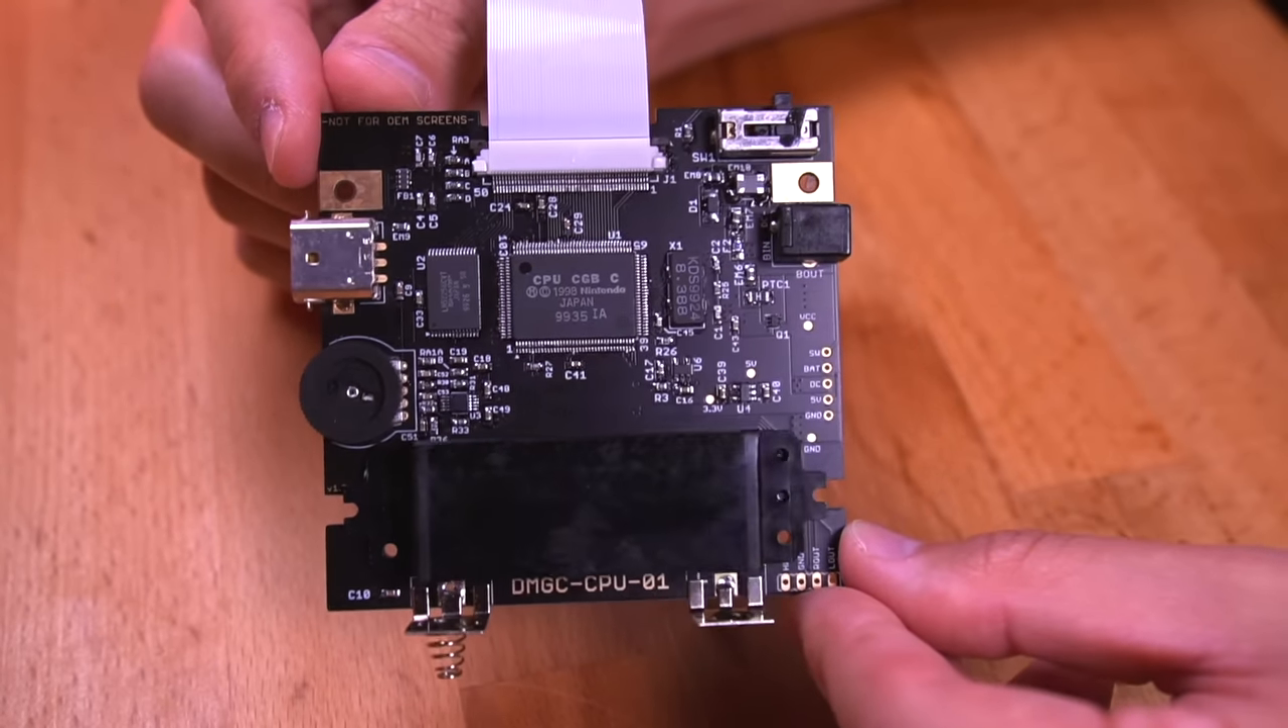And here is our fully assembled motherboard.